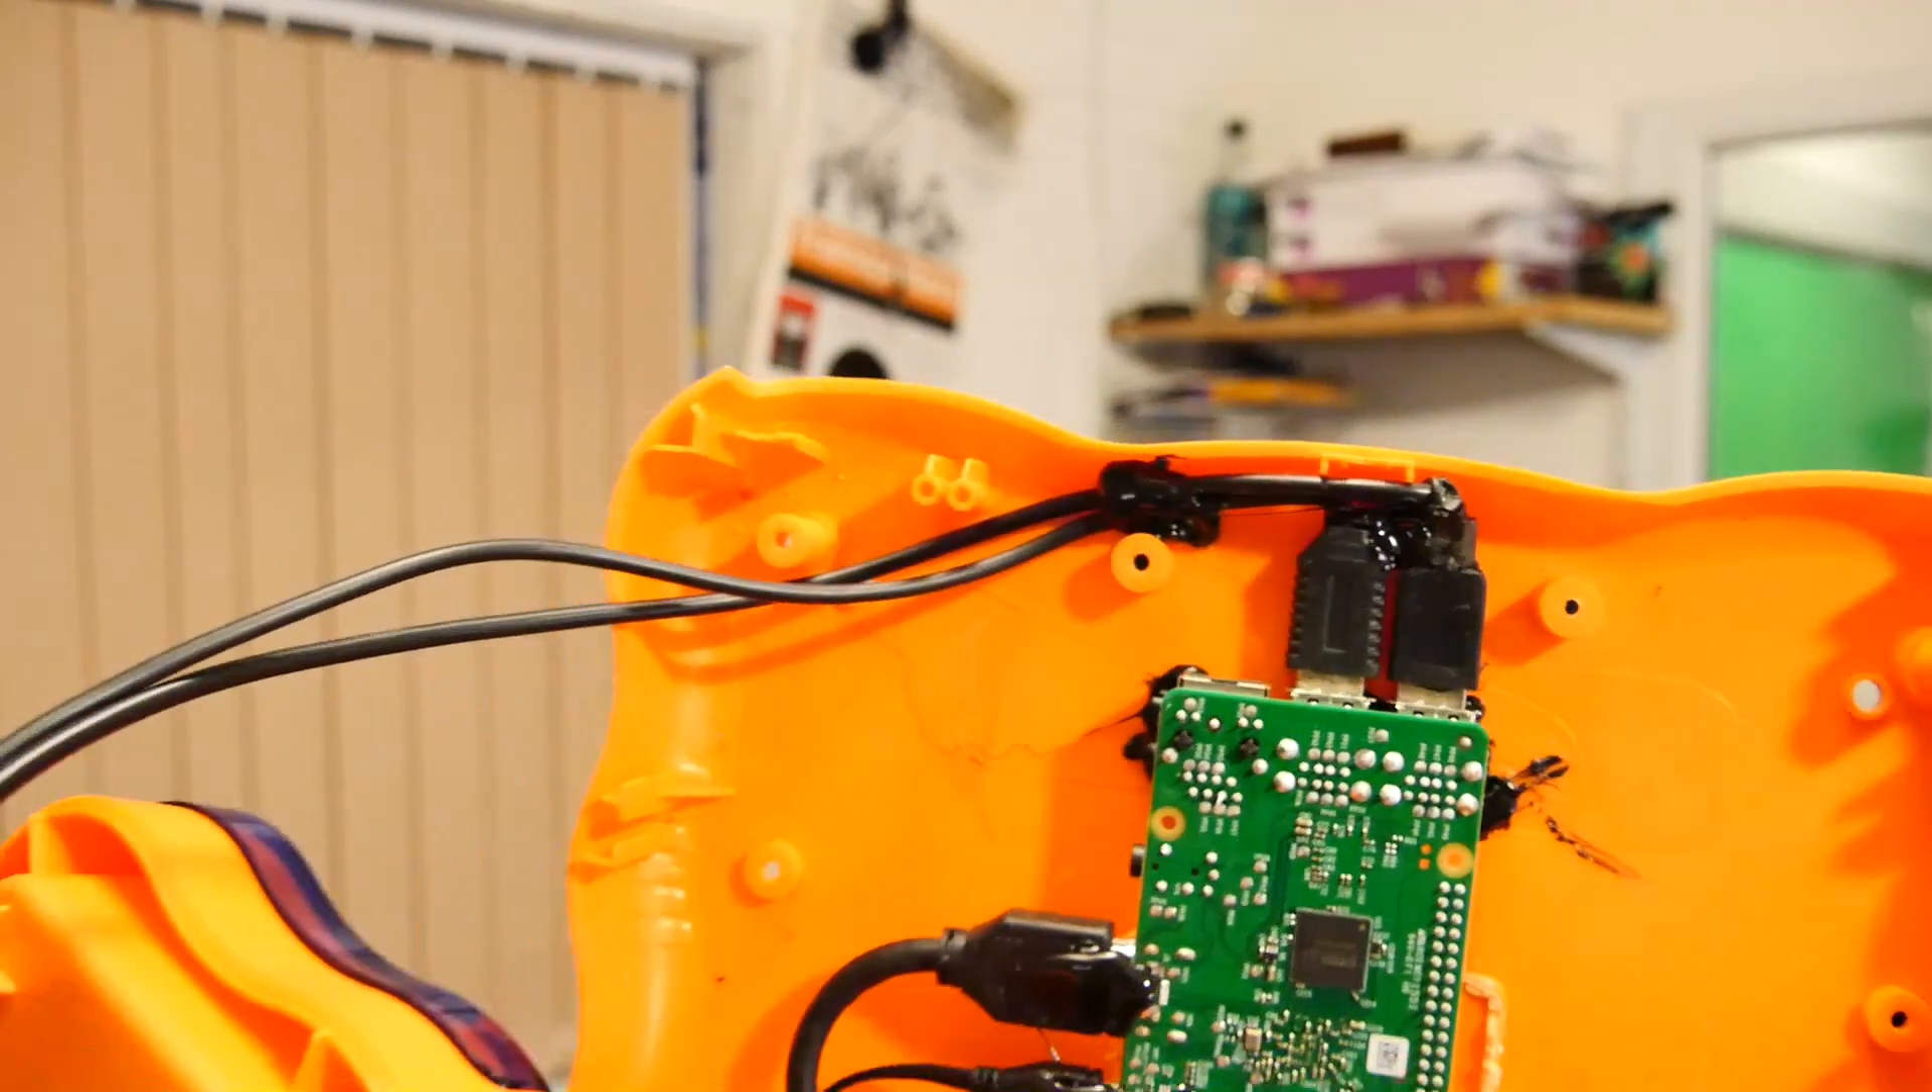Finally the Raspberry Pi is mounted, and you can see now at the top of the screen two new USB ports that have been kind of hot glued in to some degree.